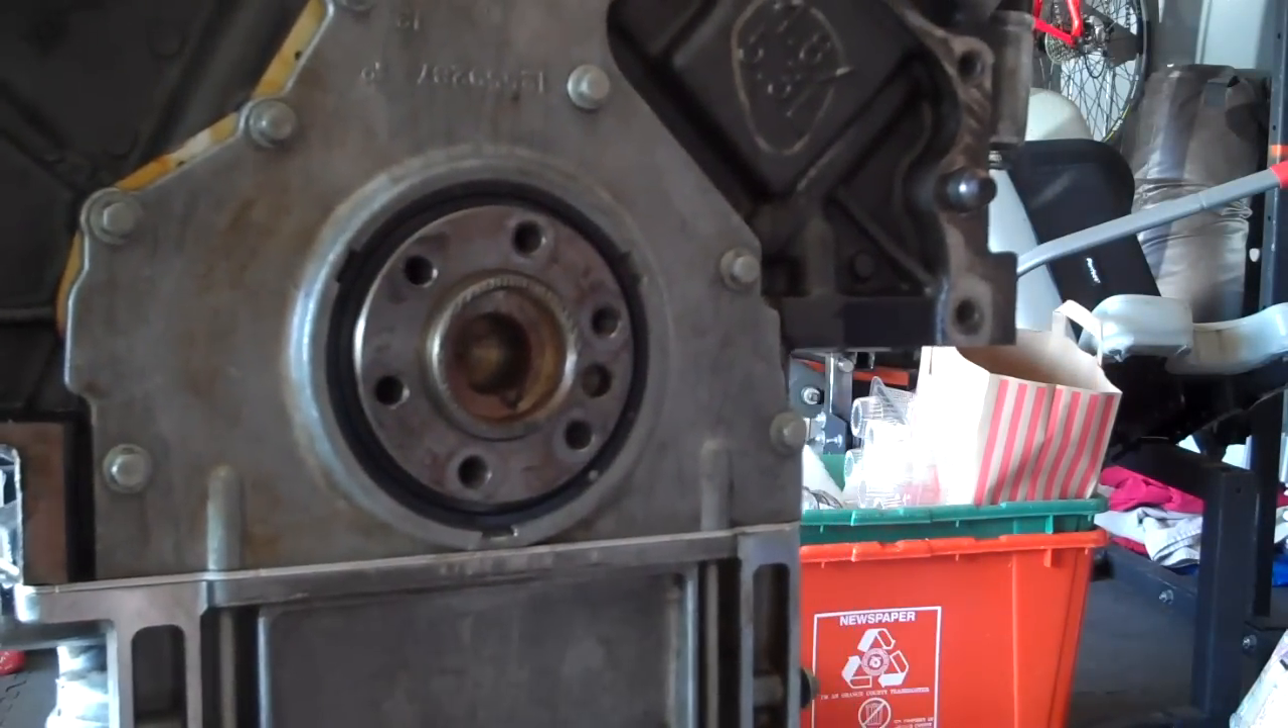There you have it You have your rear main seal properly installed You've got a new cover in the back.